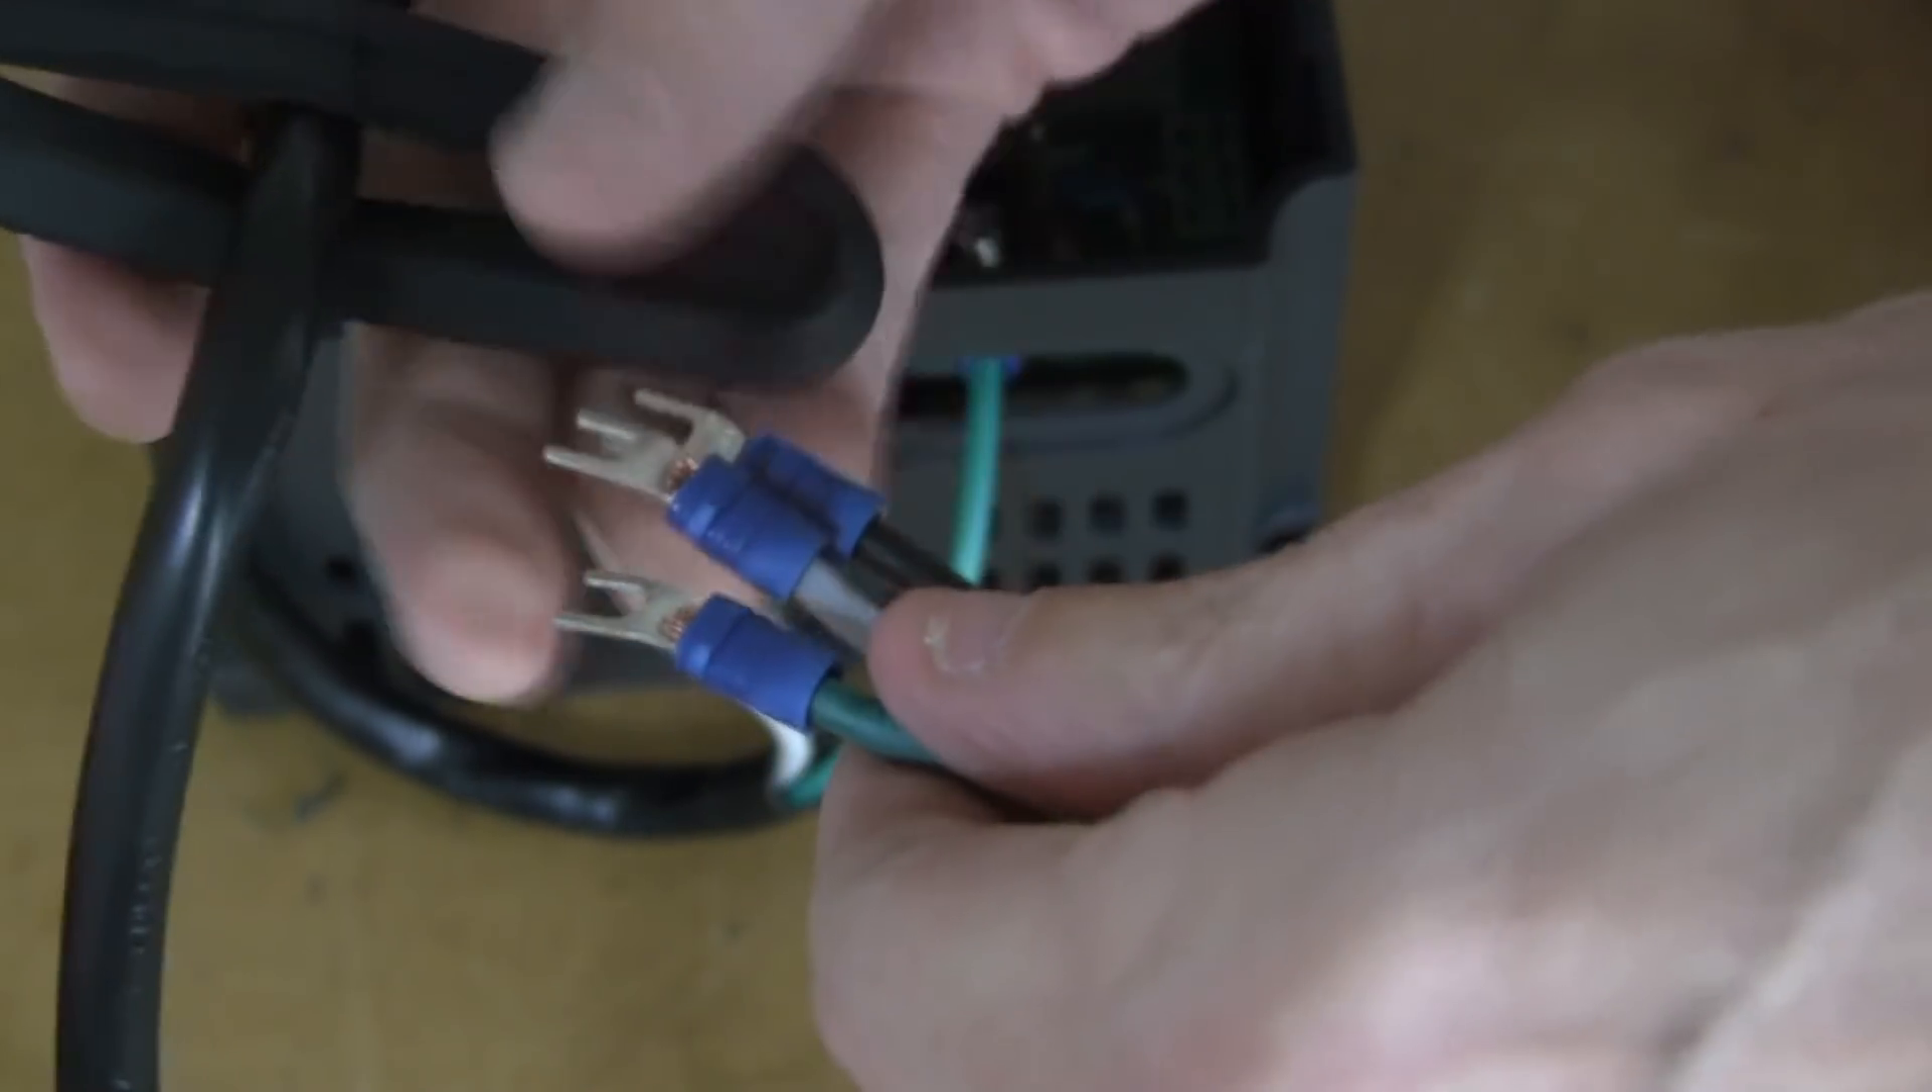I've already added the spade terminals.